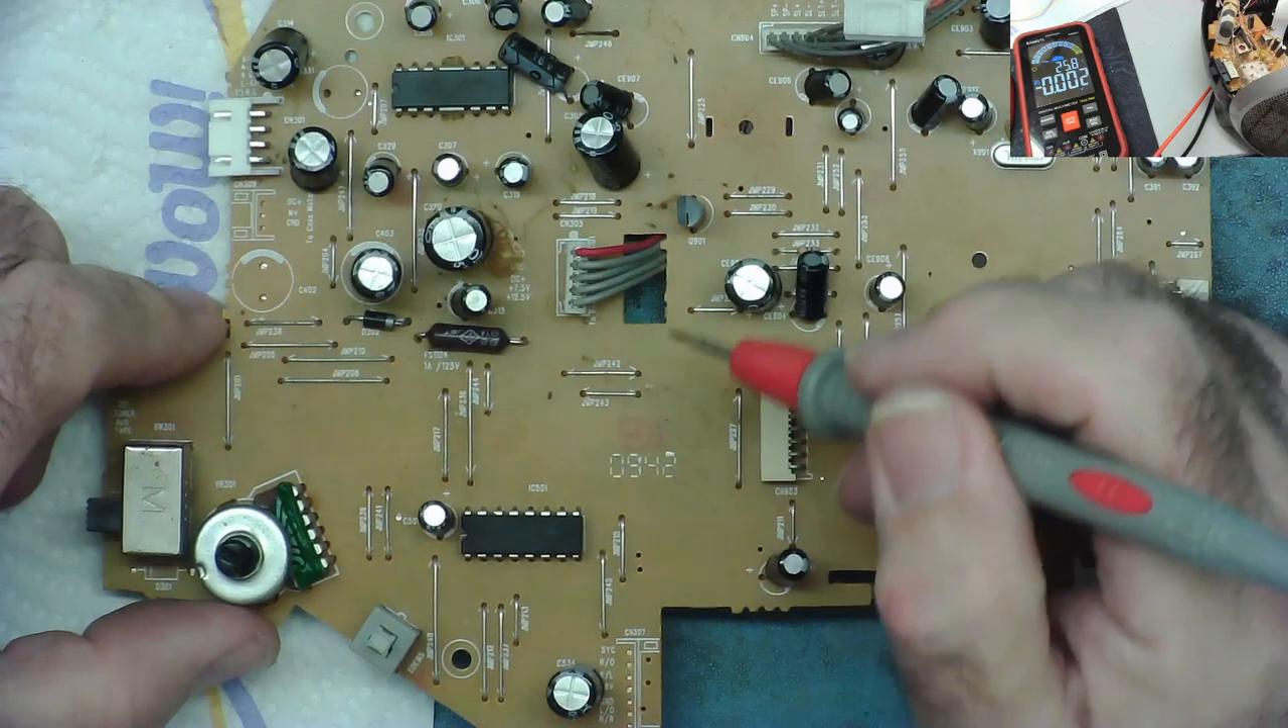I have the pcb out of the unit.